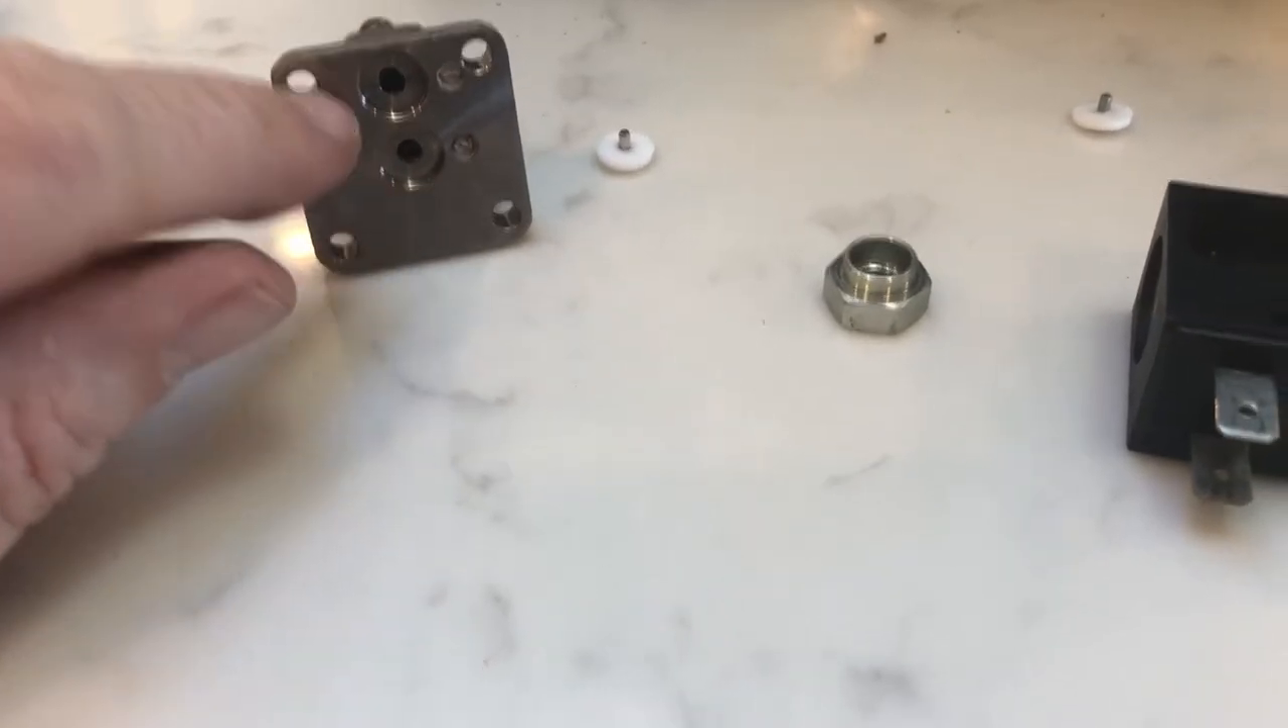We've got to put these little pins back in the two holes there.